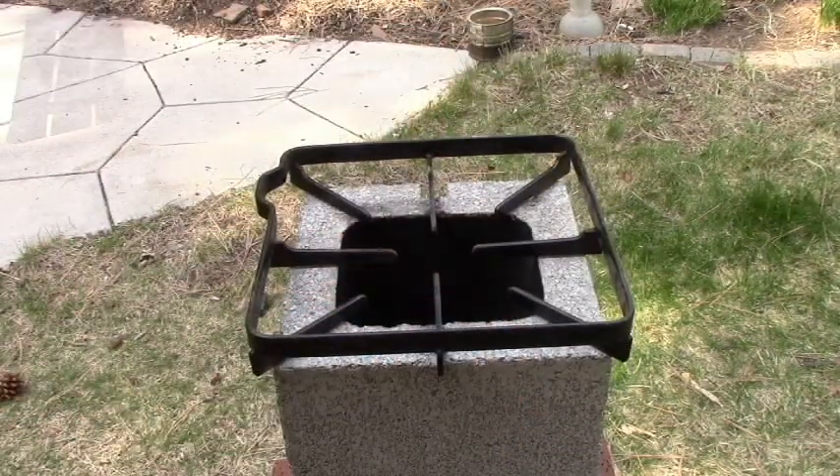I really scored on this gas range grill. It fits perfectly like this or I can turn it over there and it'll work like that.